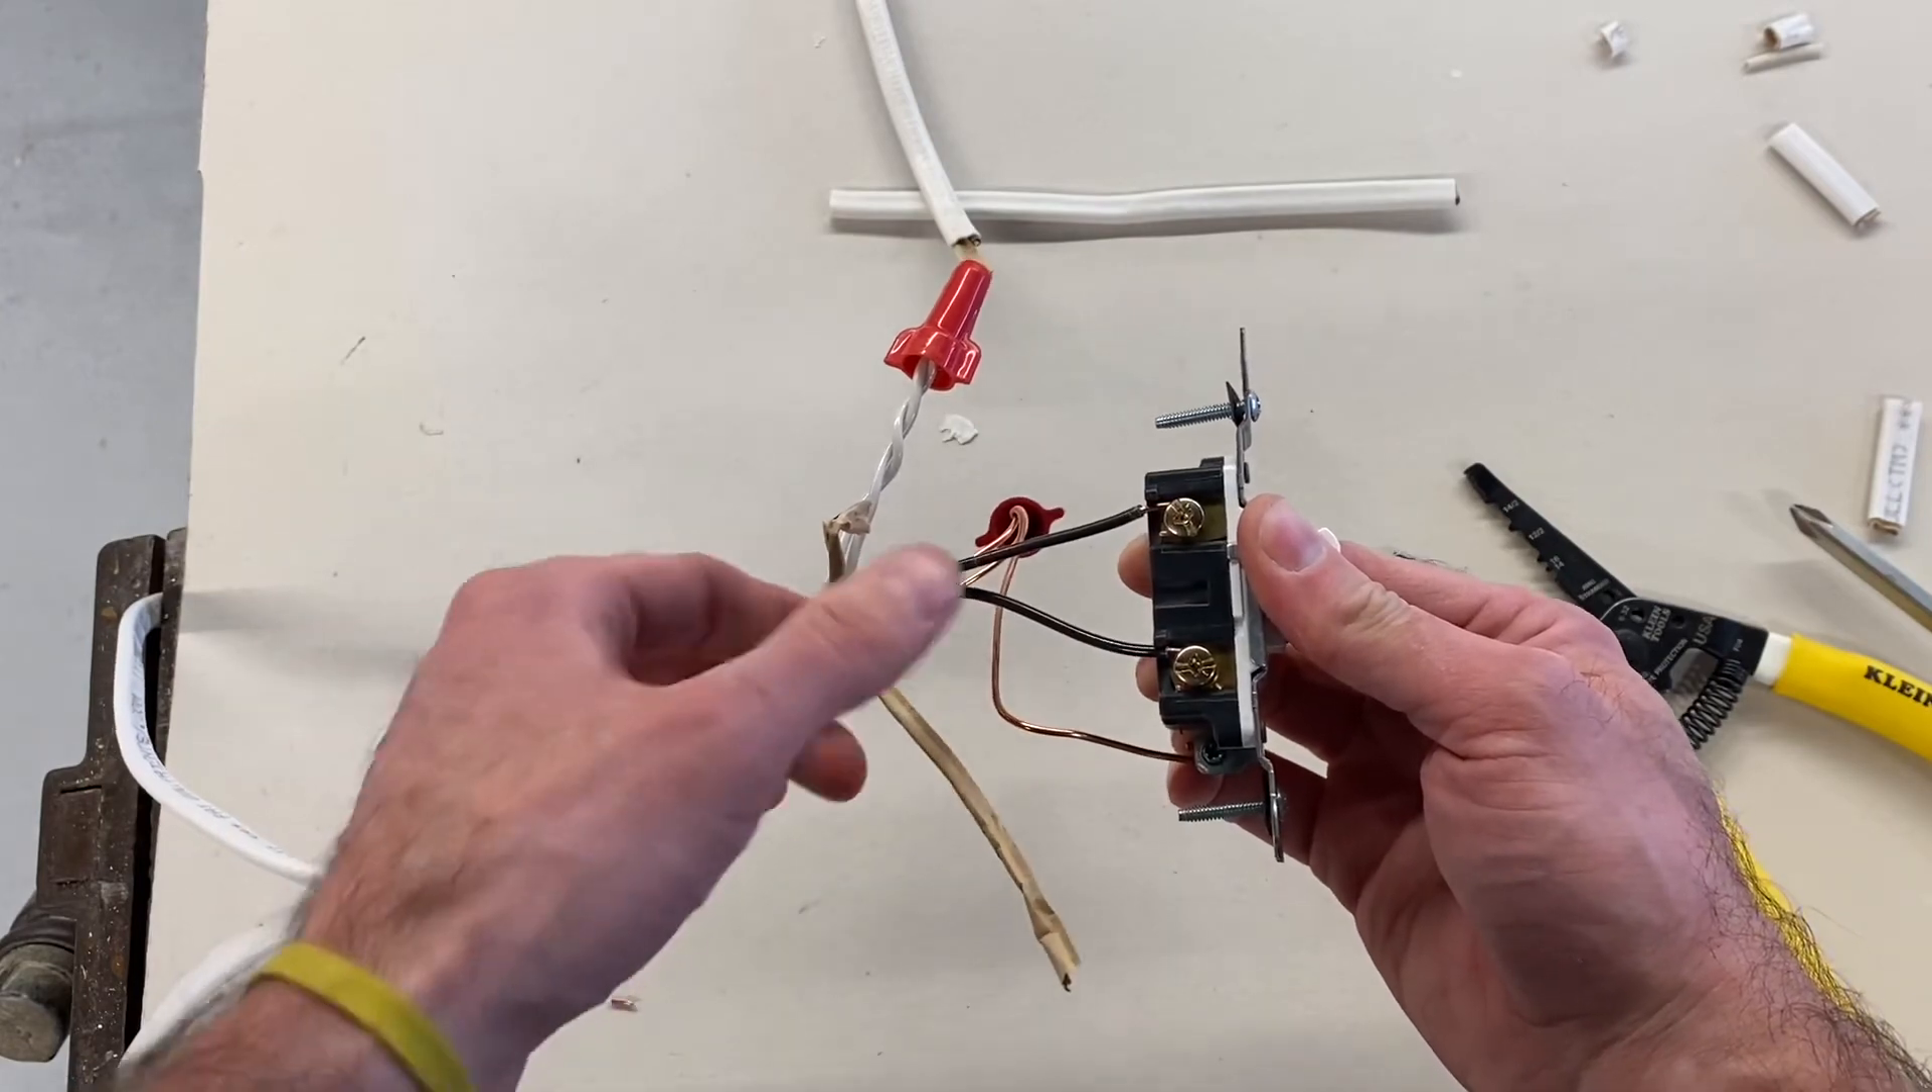I have my two white neutral wires wire nutted together.